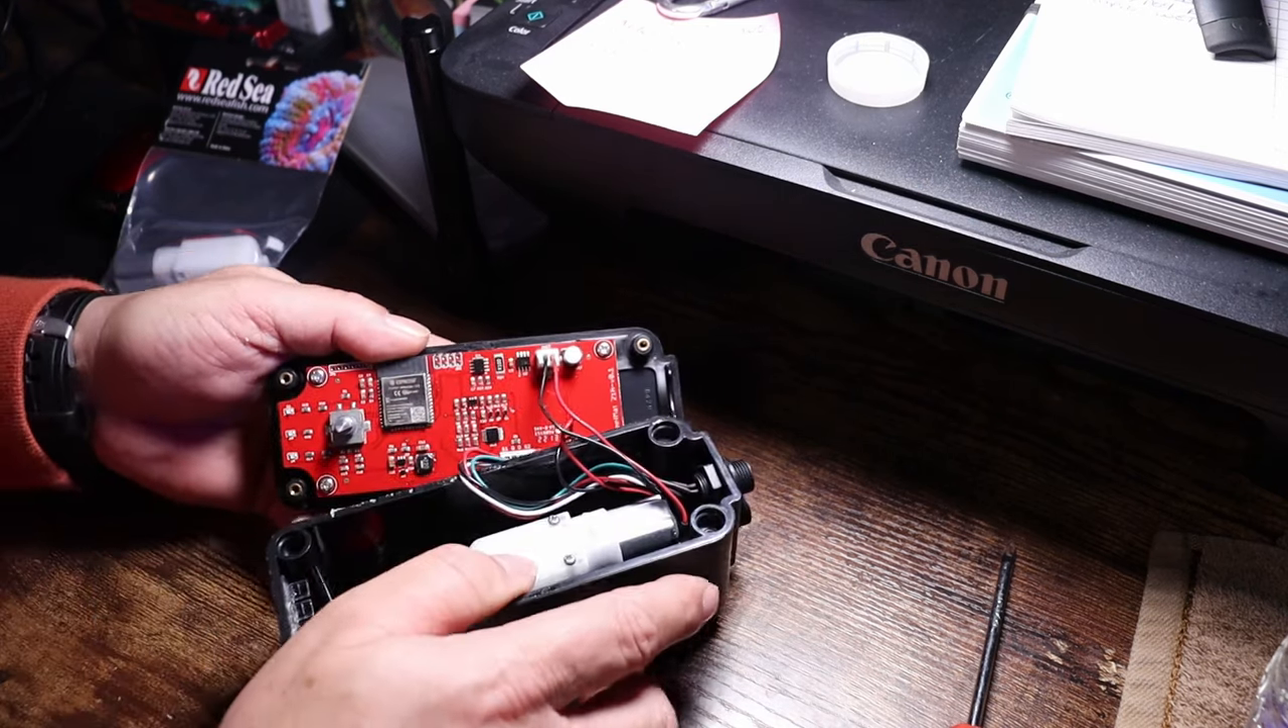All right so we pop the back cover off which exposes the inside of the motor or the inside of the case.